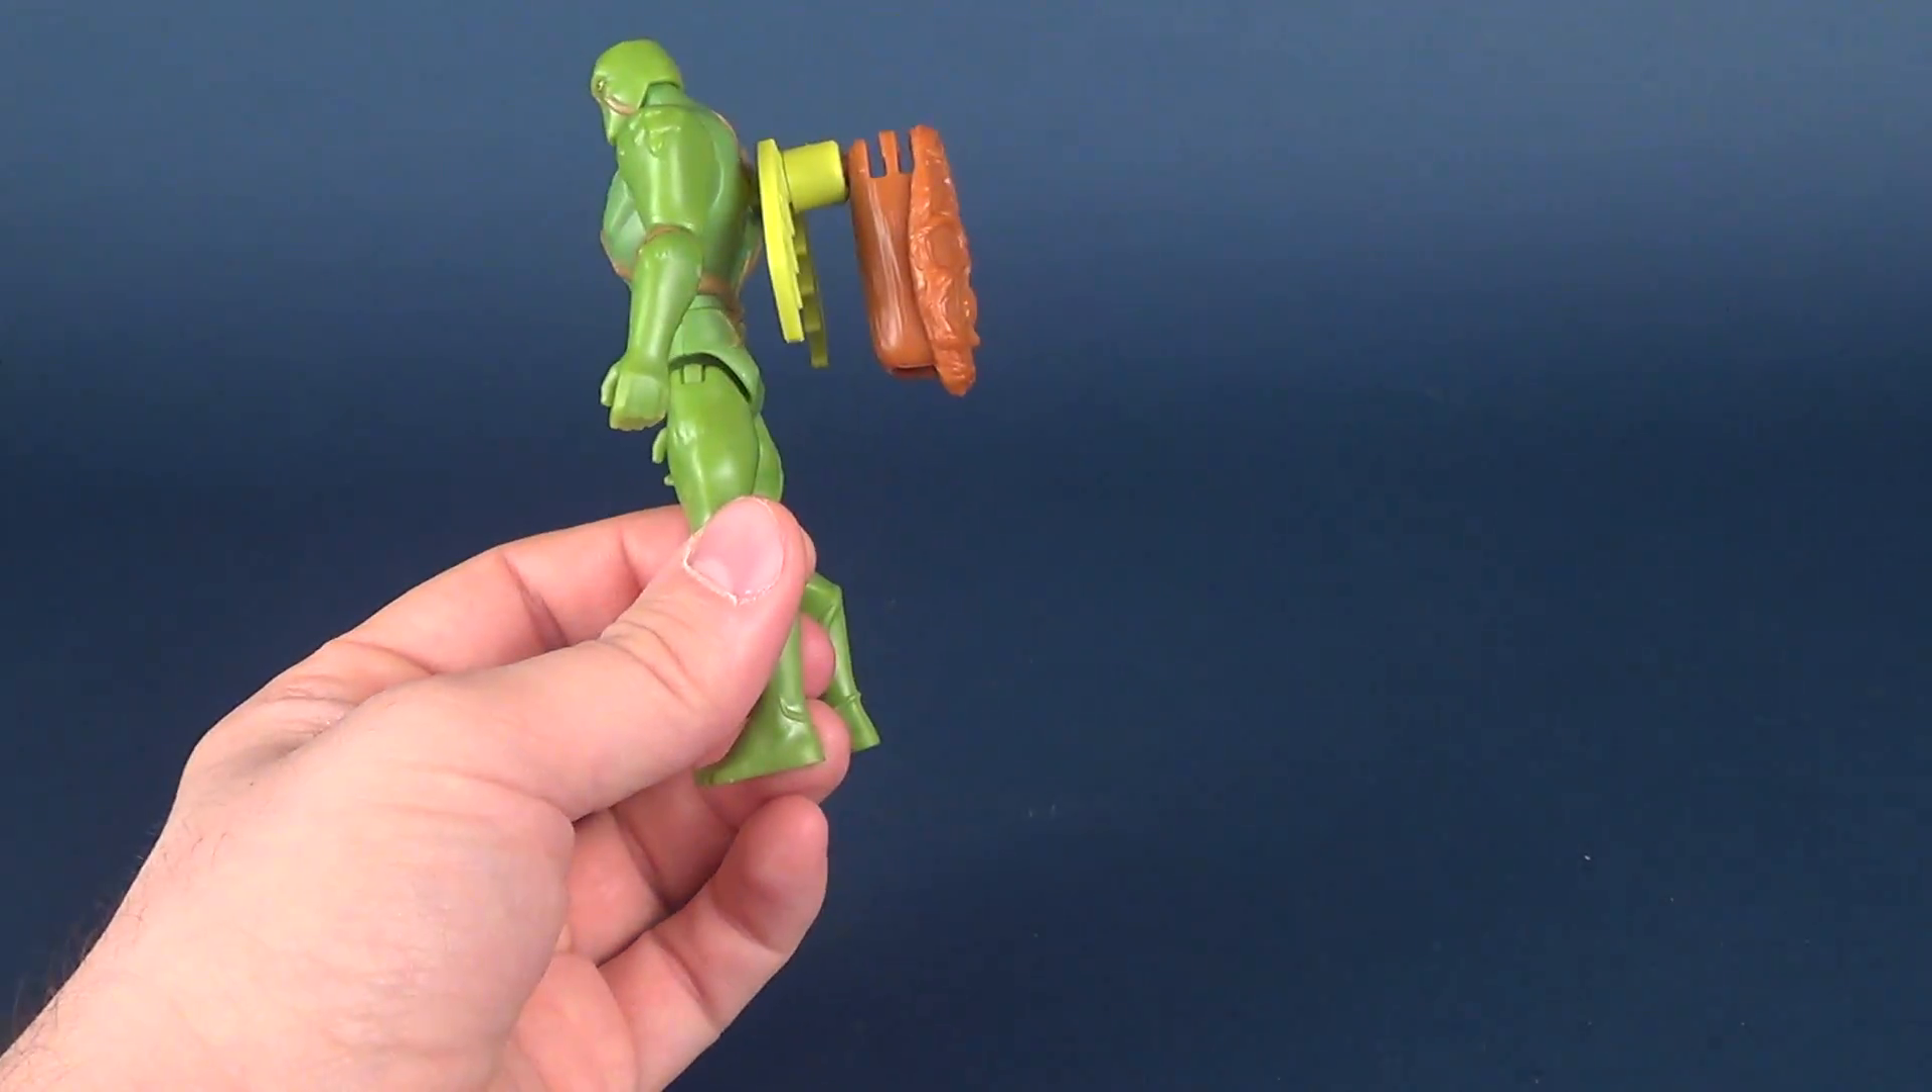It's supposed to fit on the back of Swamp Thing. And at the very least, you can fan out the blades or fan out the claw parts. But as you can see, it sticks out way too far.